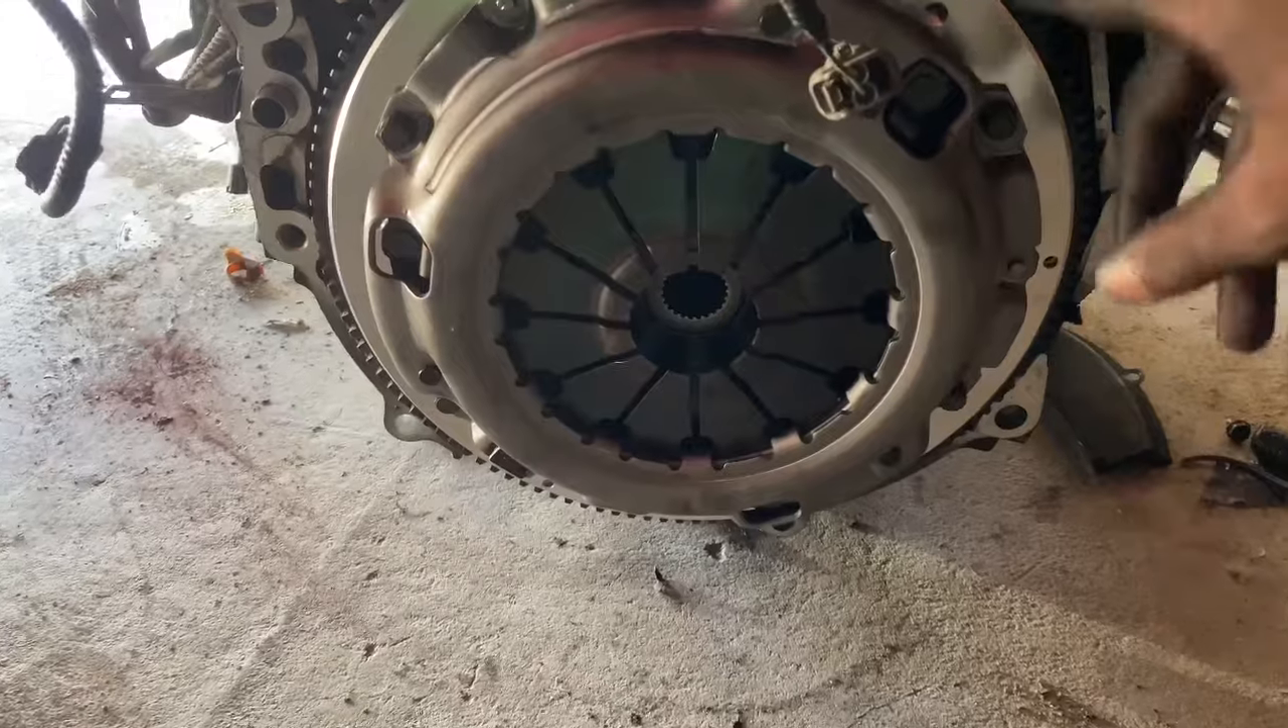All right so i just wanted to show you guys that got the new flywheel and clutch on here.